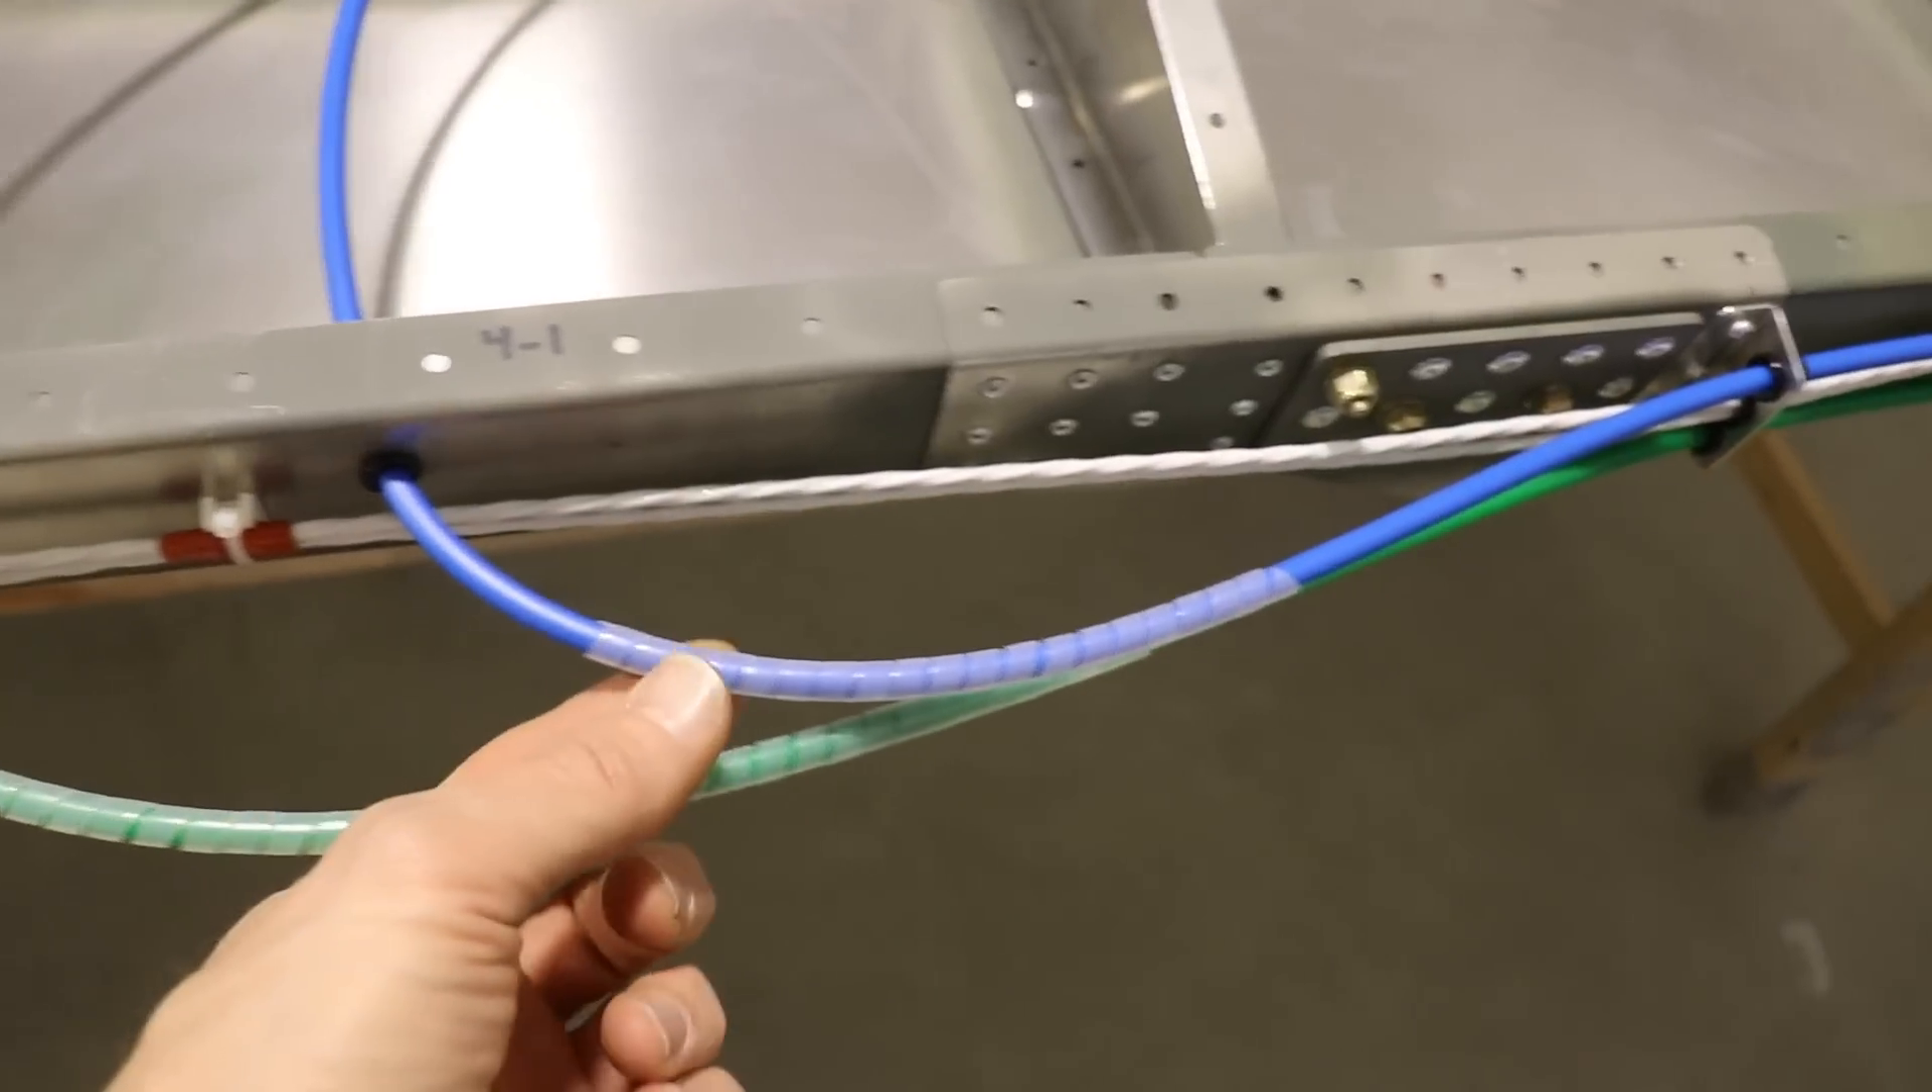Everything is secured to the spar and I put this plastic spiral wrap on the tubes just because you know these two could vibrate or something and sort of rub on the trailing edge skin.